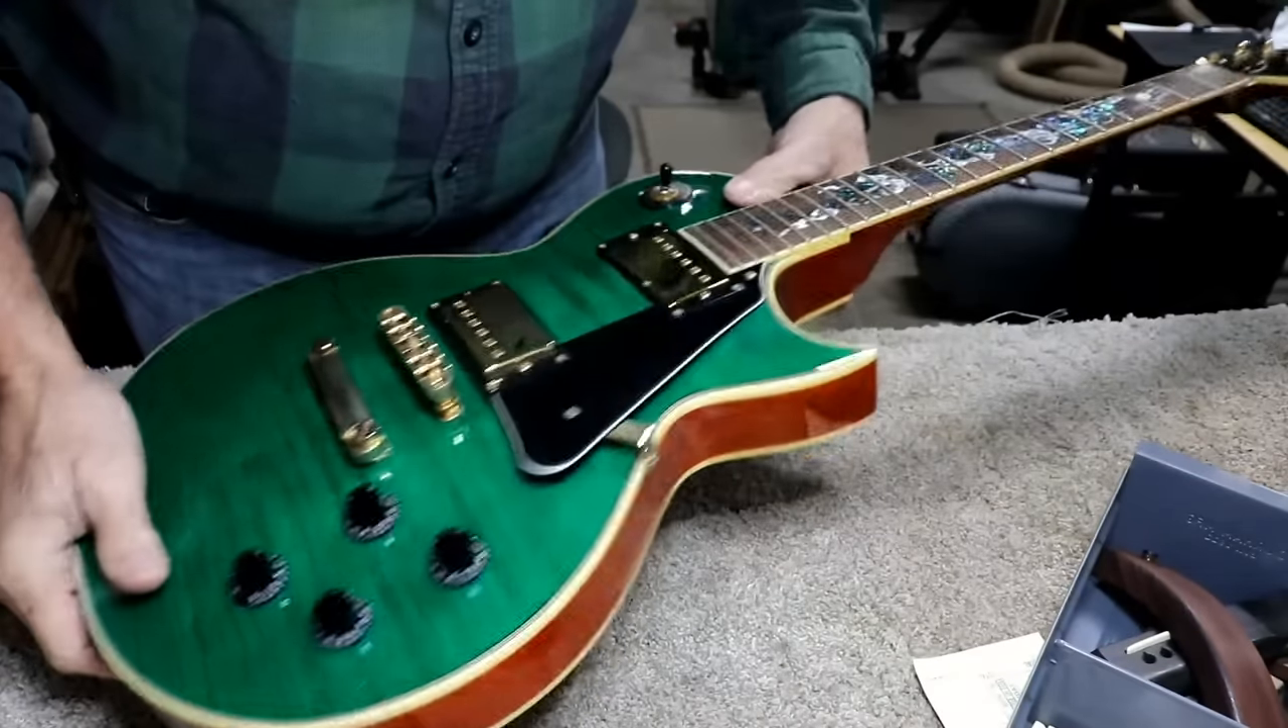I've got the bridge and the saddle thing hooked on here.